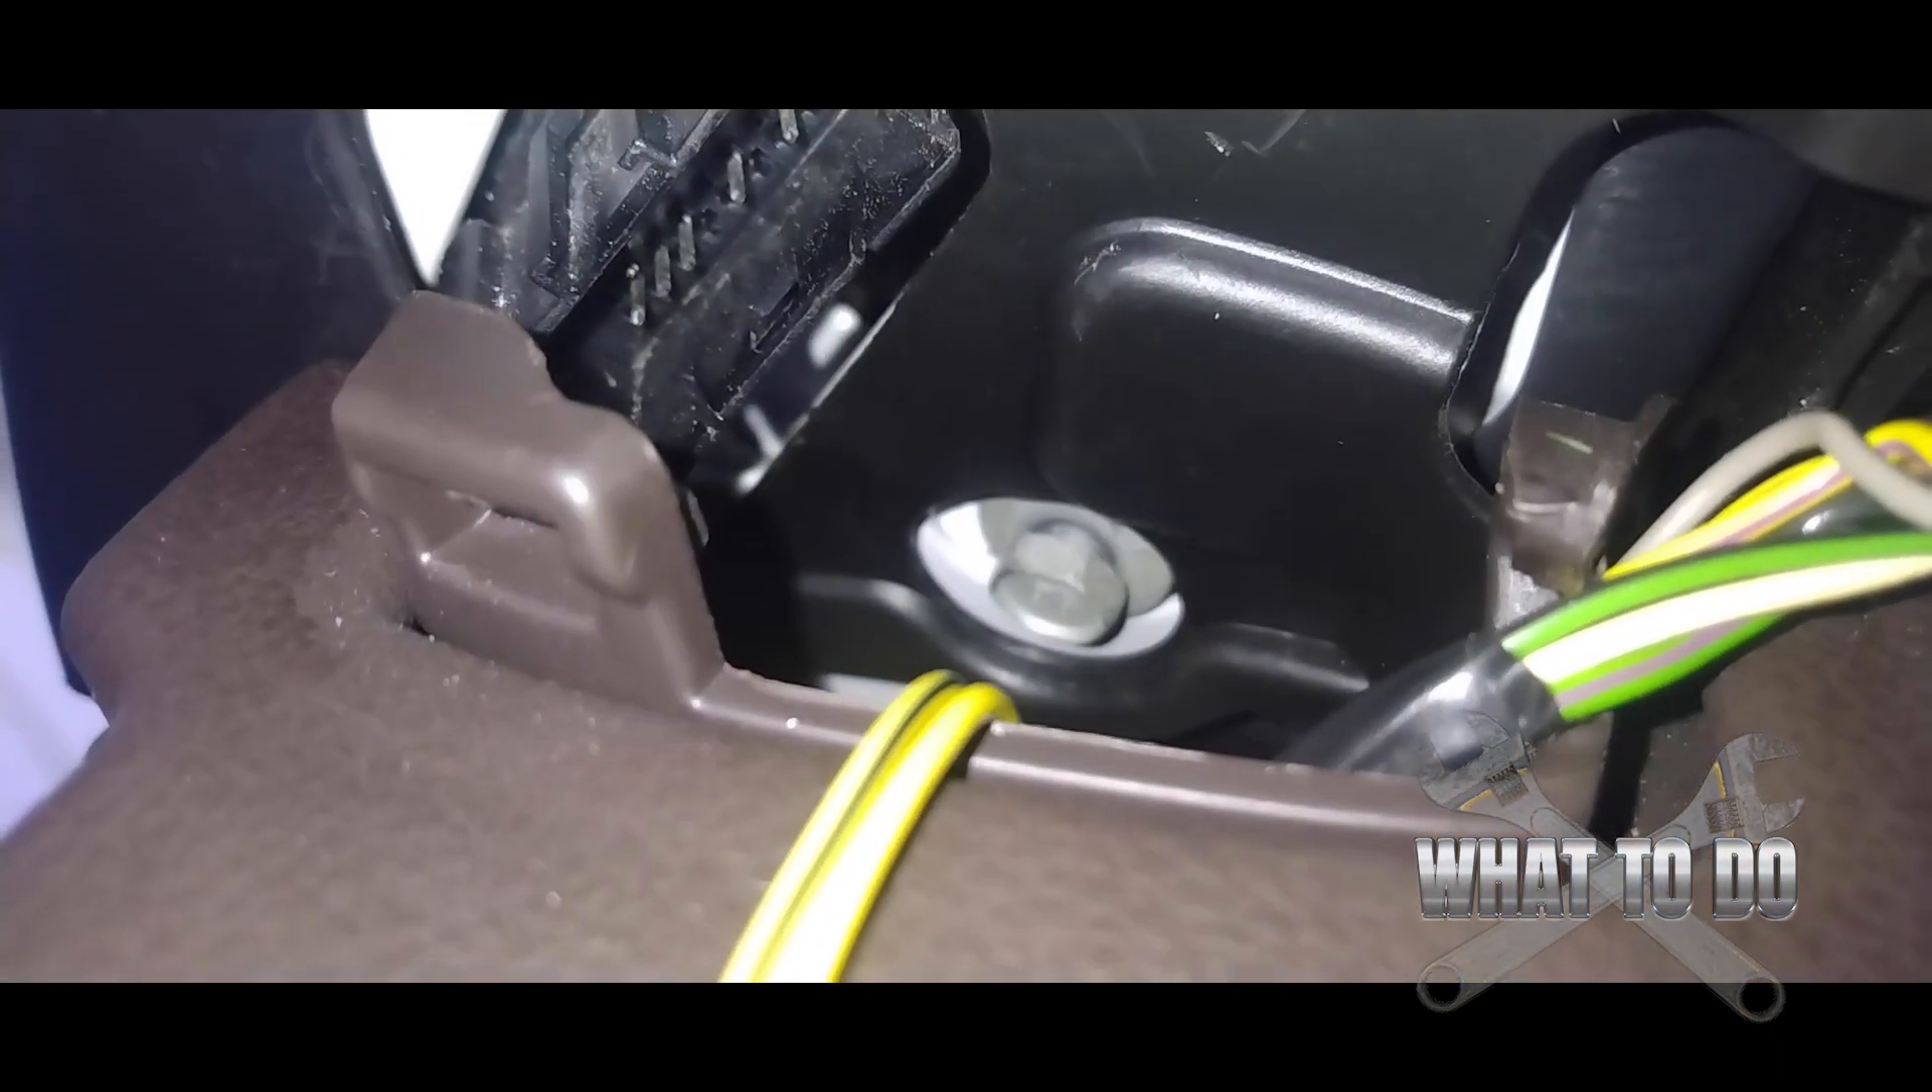You can see i got the bolt back in there again i had to hold it with my finger and pull the magnet off.